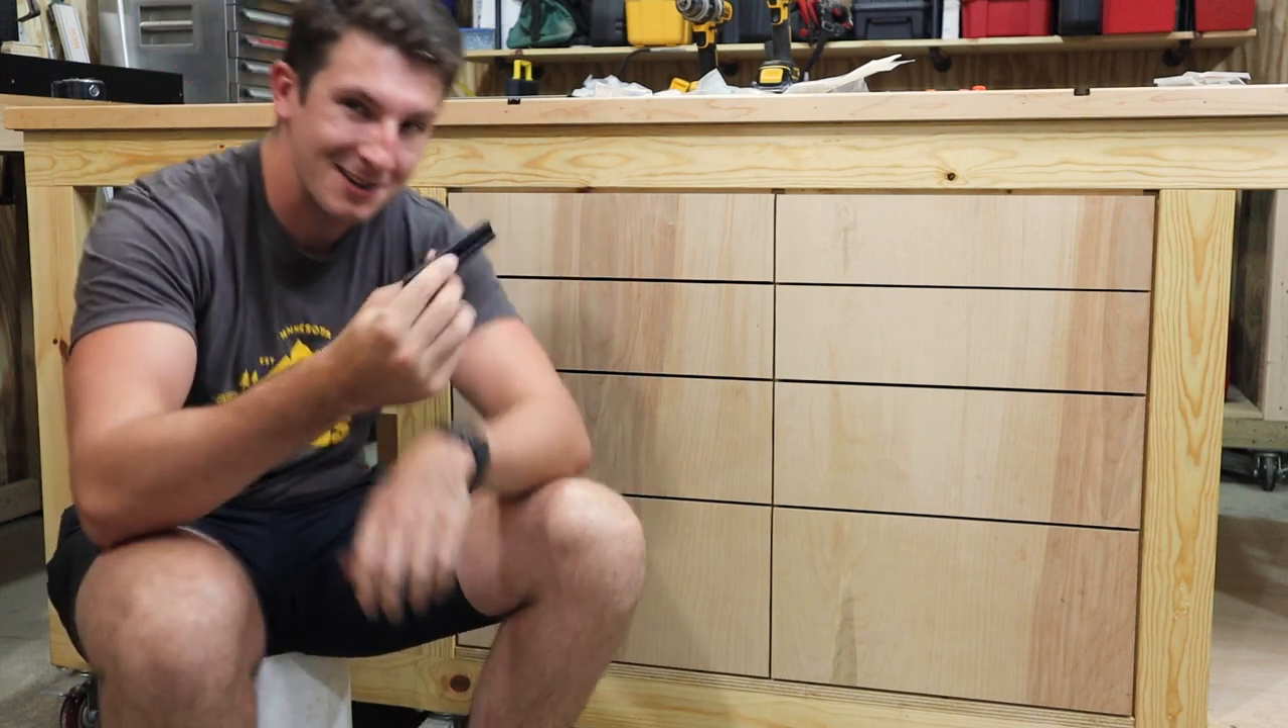The drawer fronts are on and it's looking really great.